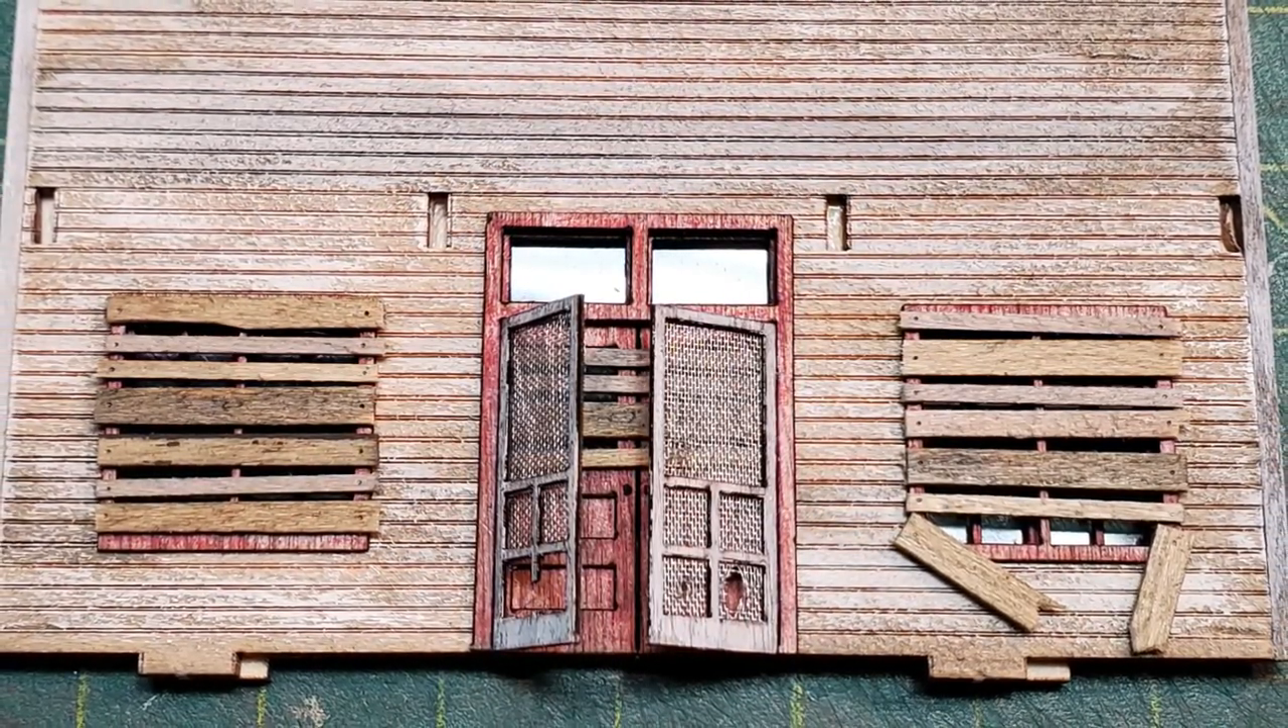I glued the screen doors on as if they were partially open and somewhat broken.